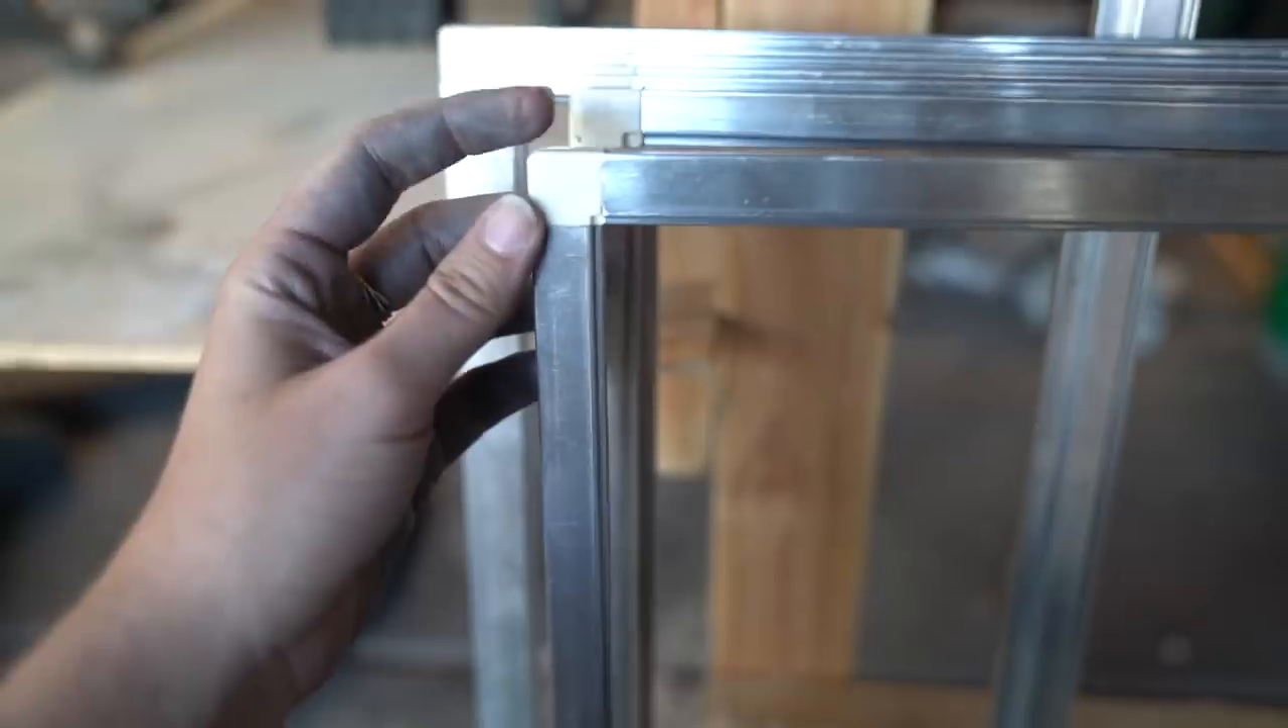And then I added in these little corner pieces to make the whole frame.